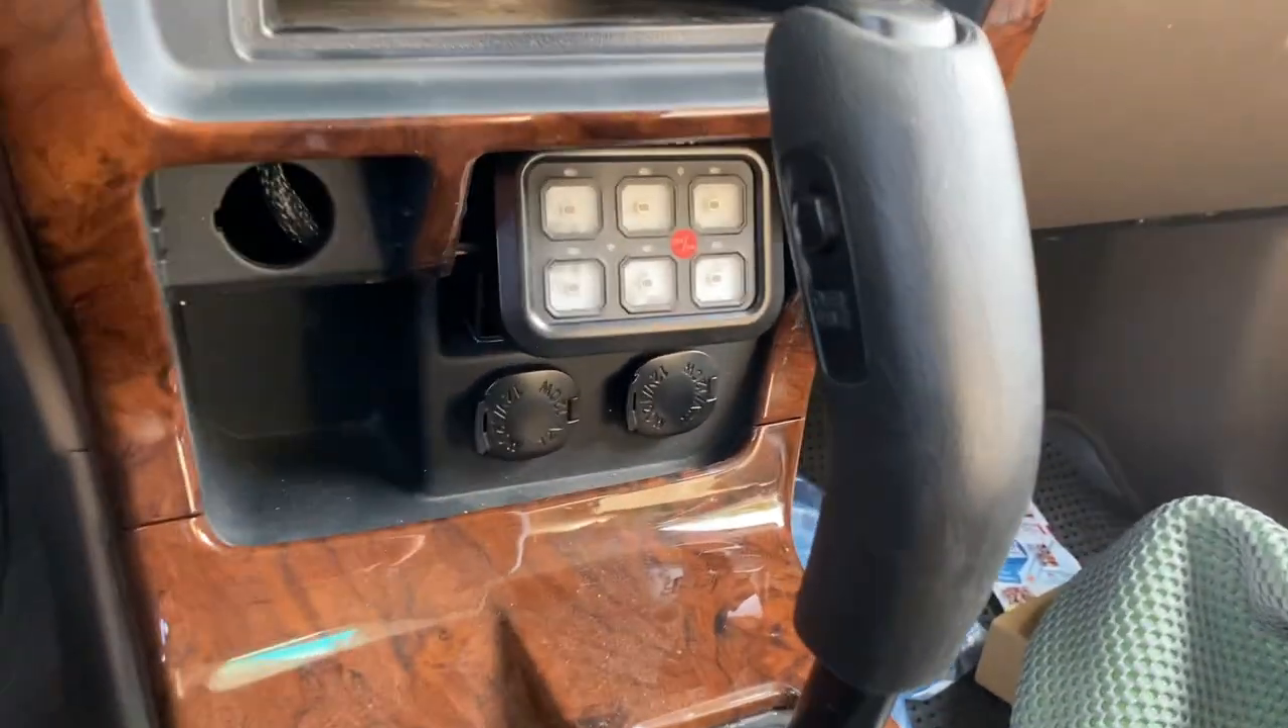So I got my dash put back together, and here's where the switch panel is.